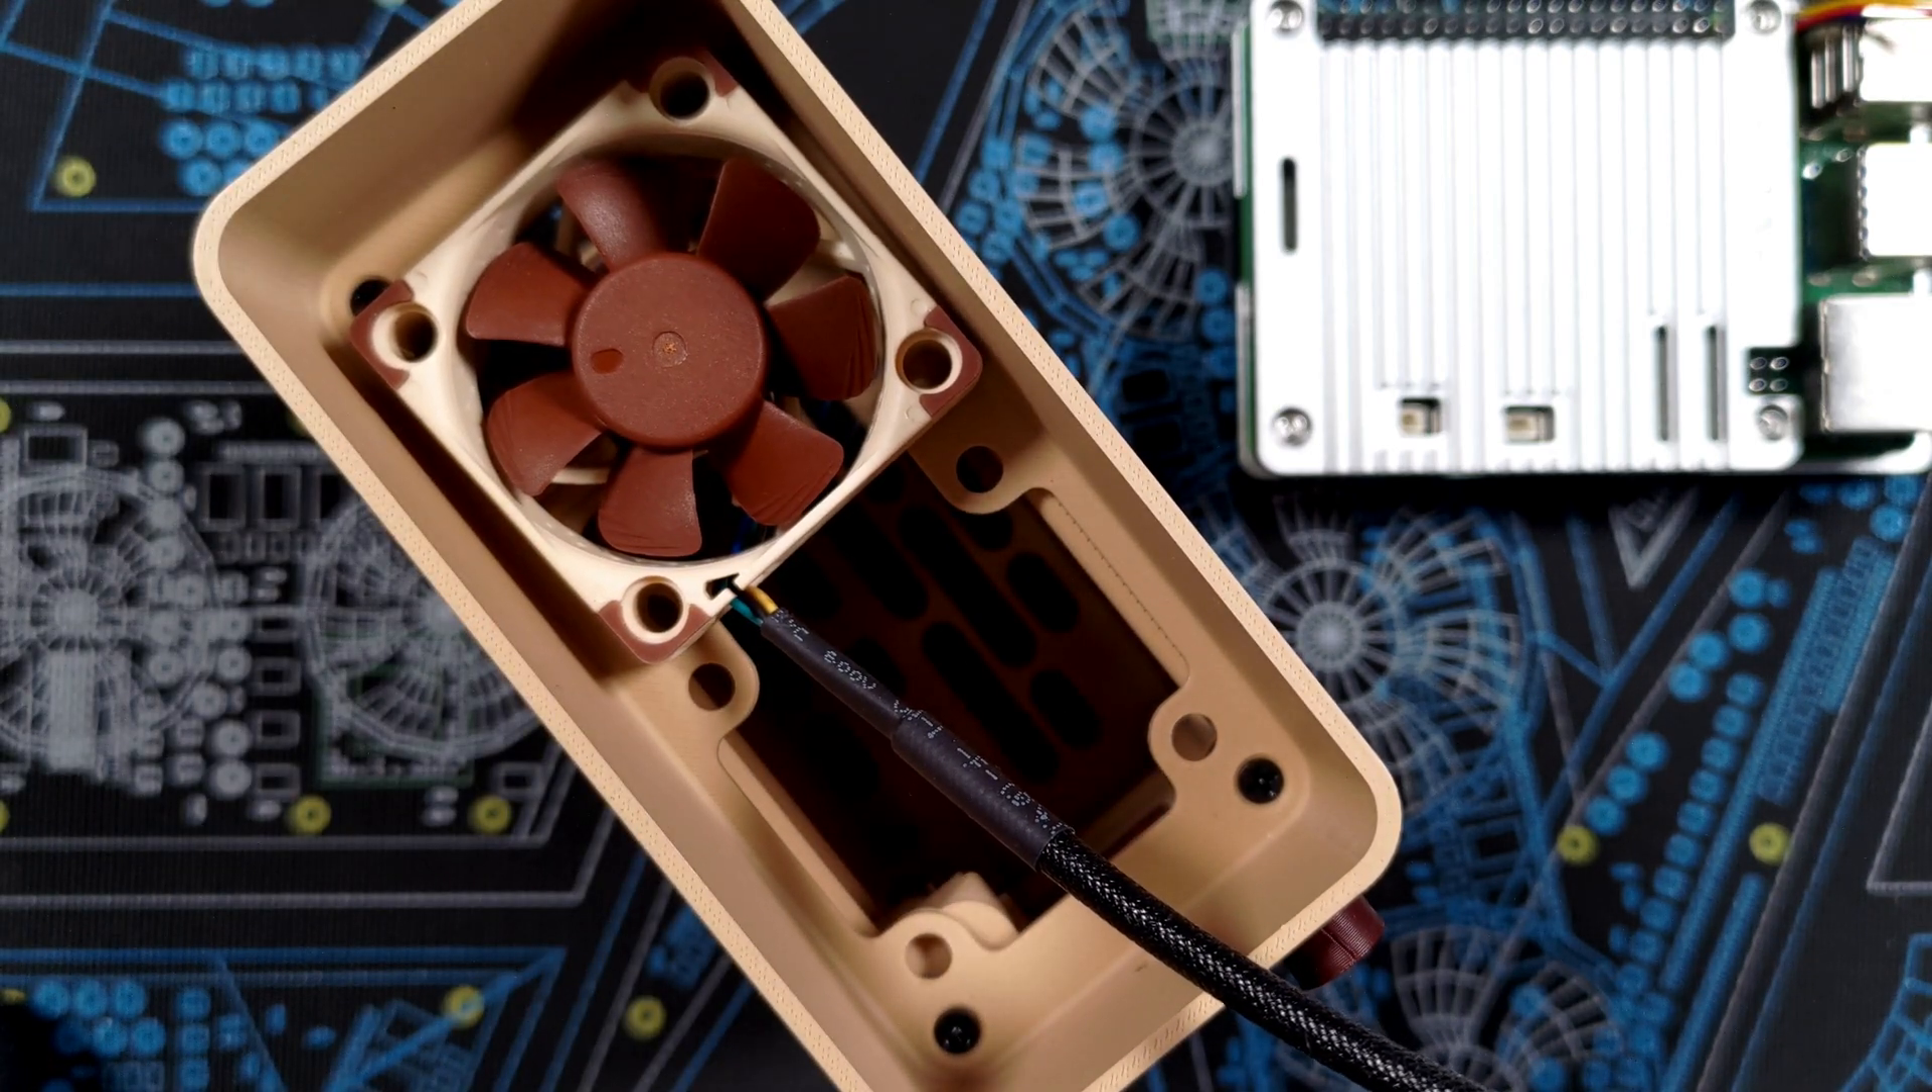But wait so far i only have a single fan so i need to grab another one.